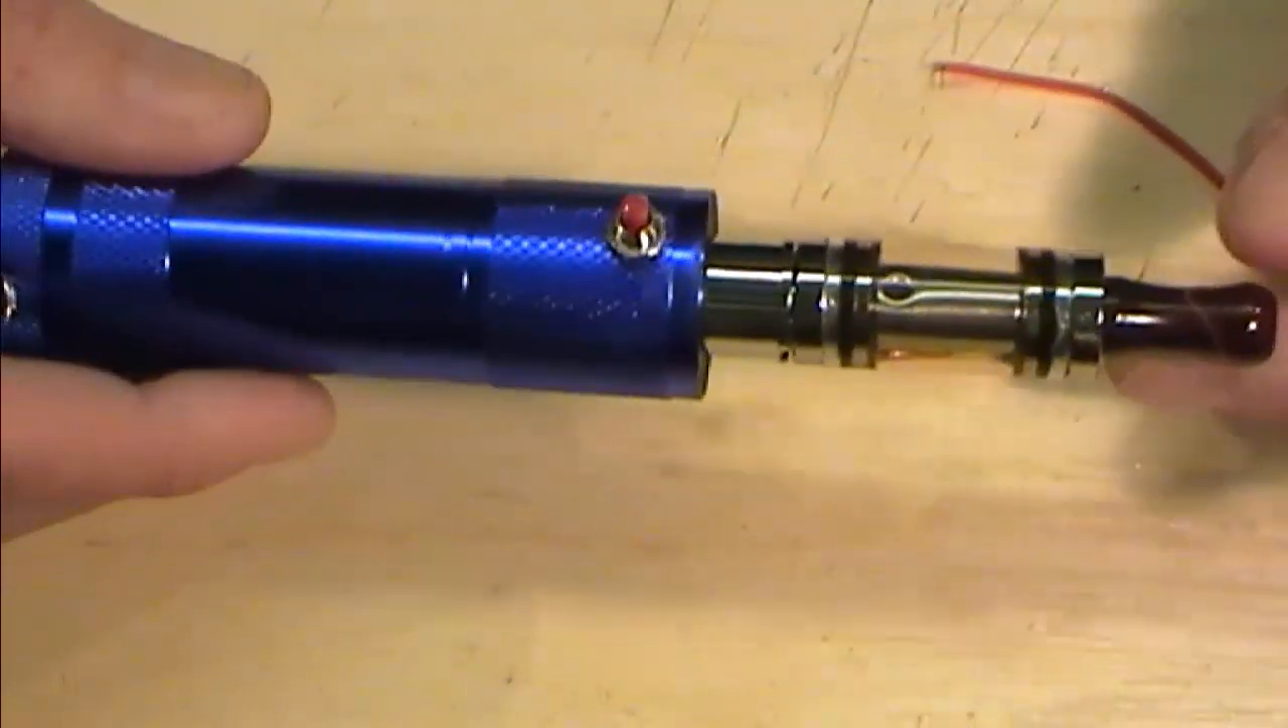Screw my little mini tank on. And there is our completed mod.